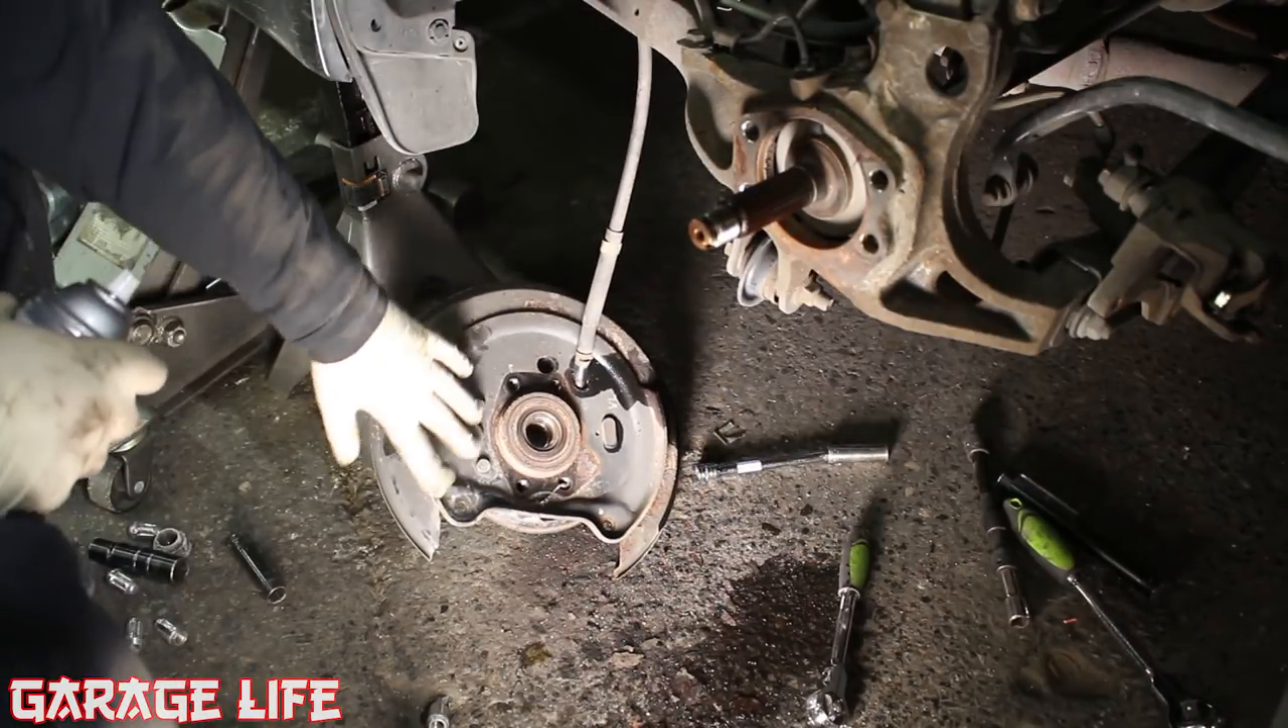I got the wheel bearing off but it's still attached to the parking brake assembly.